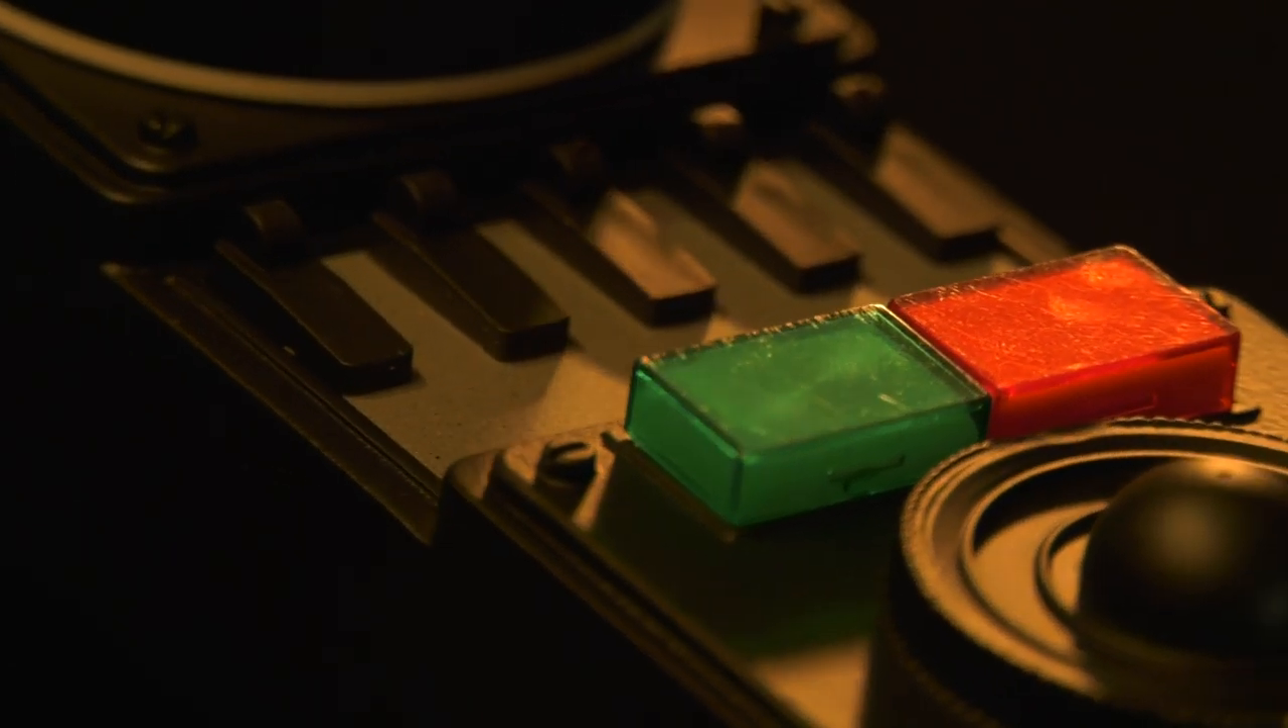Lastly, the green and red panel indicator lenses were snapped over their diffusers and seated into the cutout slot that I made earlier in the upper shell.